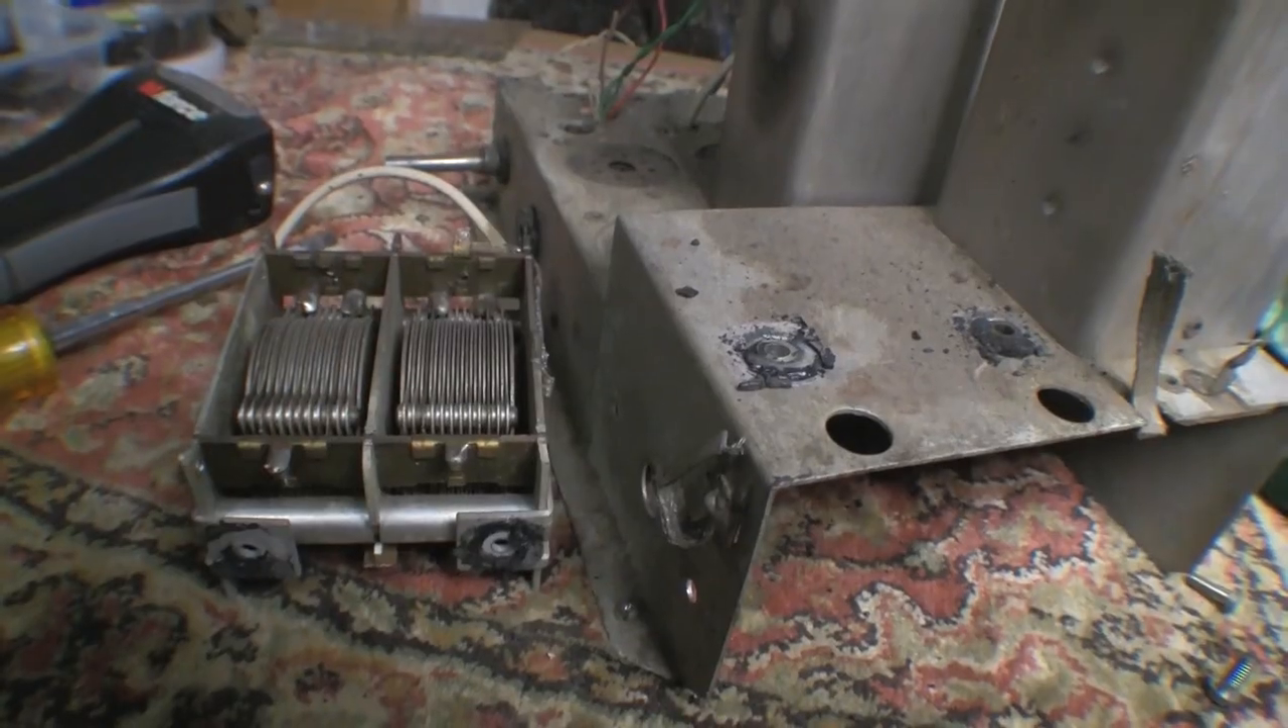Here we are with the condenser just removed.